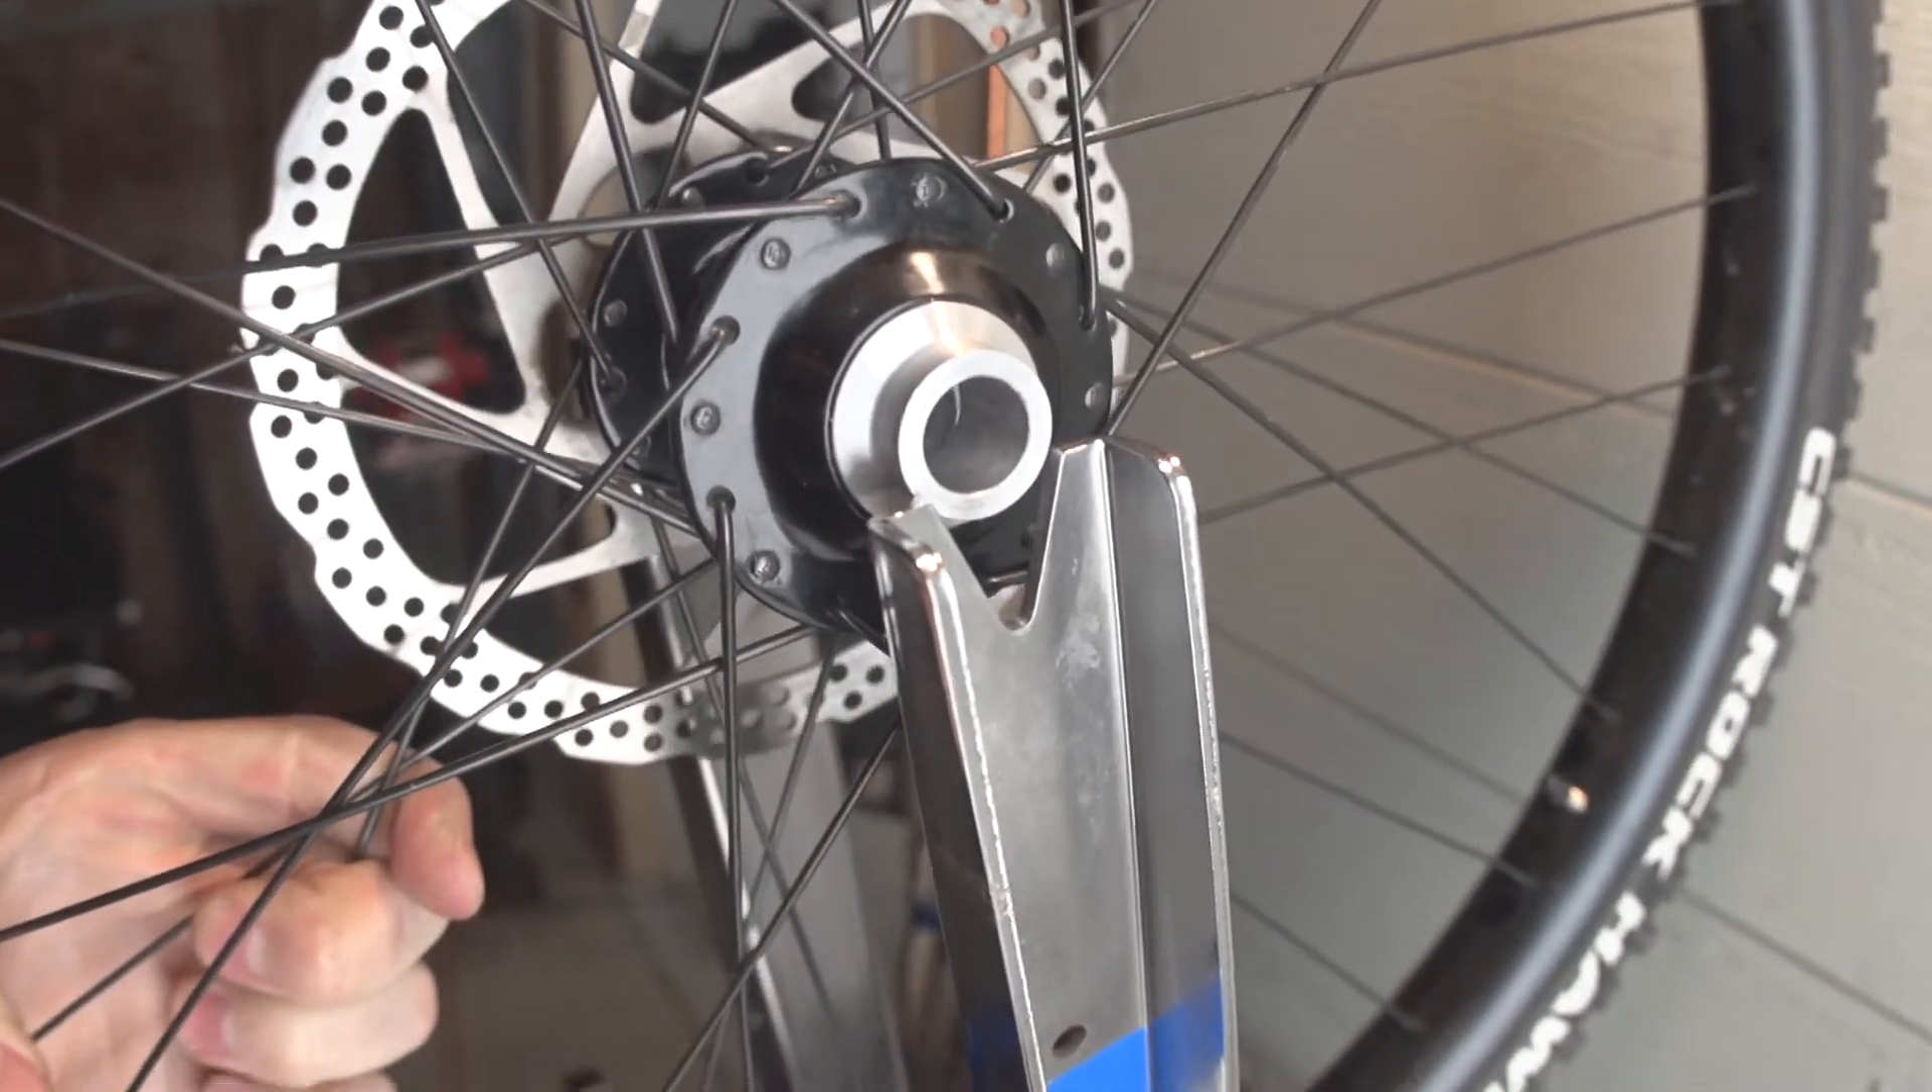This is a 15 millimeter through axle hub it's just not going in there.